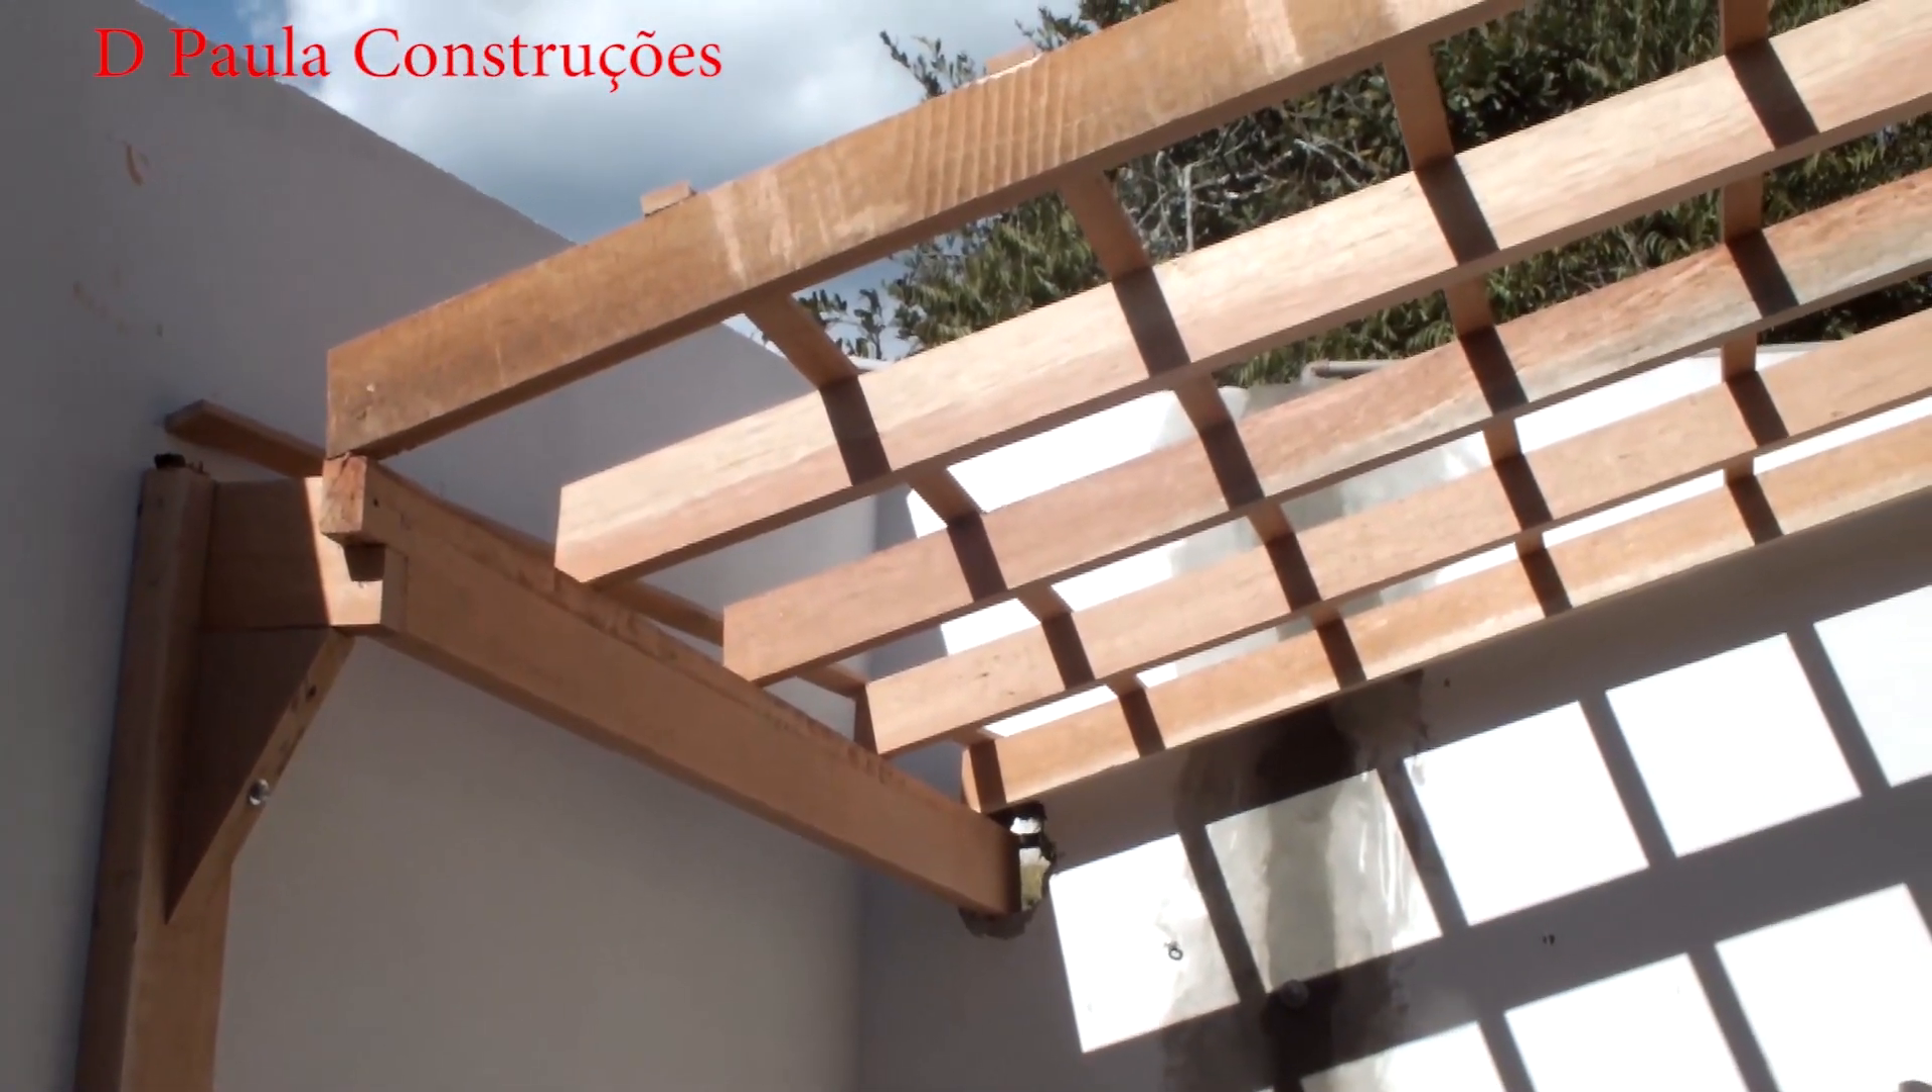Aquele pilar que eu coloquei, parafusei com o triângulo. Já colocamos todas as vigas aqui.